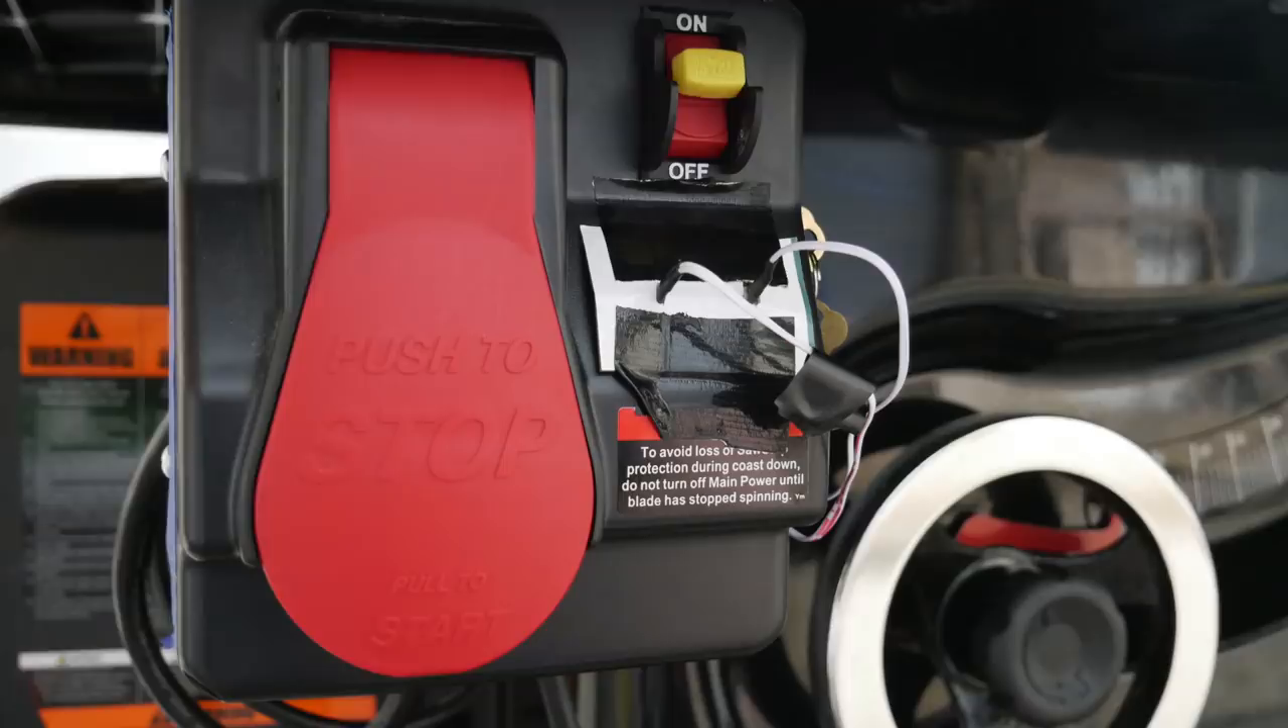So I mounted the light sensors right on top of the status lights, using cardboard and duct tape.